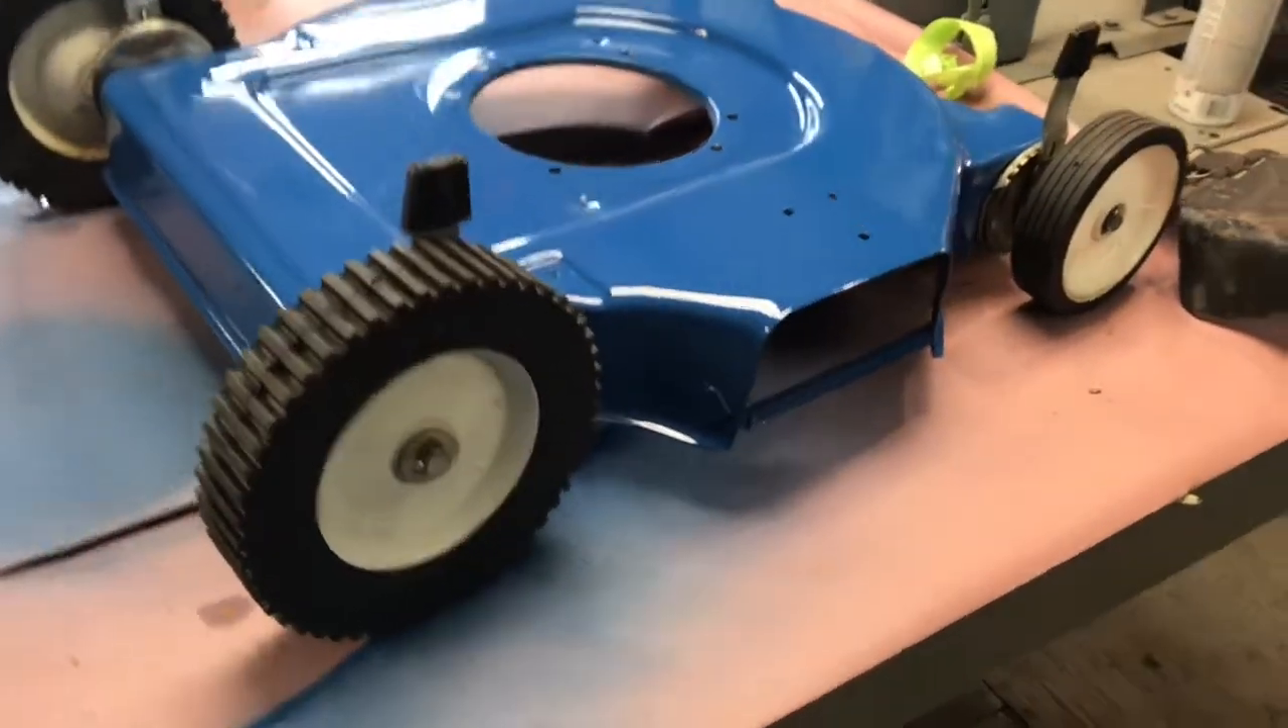Okay so I got the chassis painted got my new wheels on there new old stock a little smaller ones in front in the back hot rod it up a little bit.